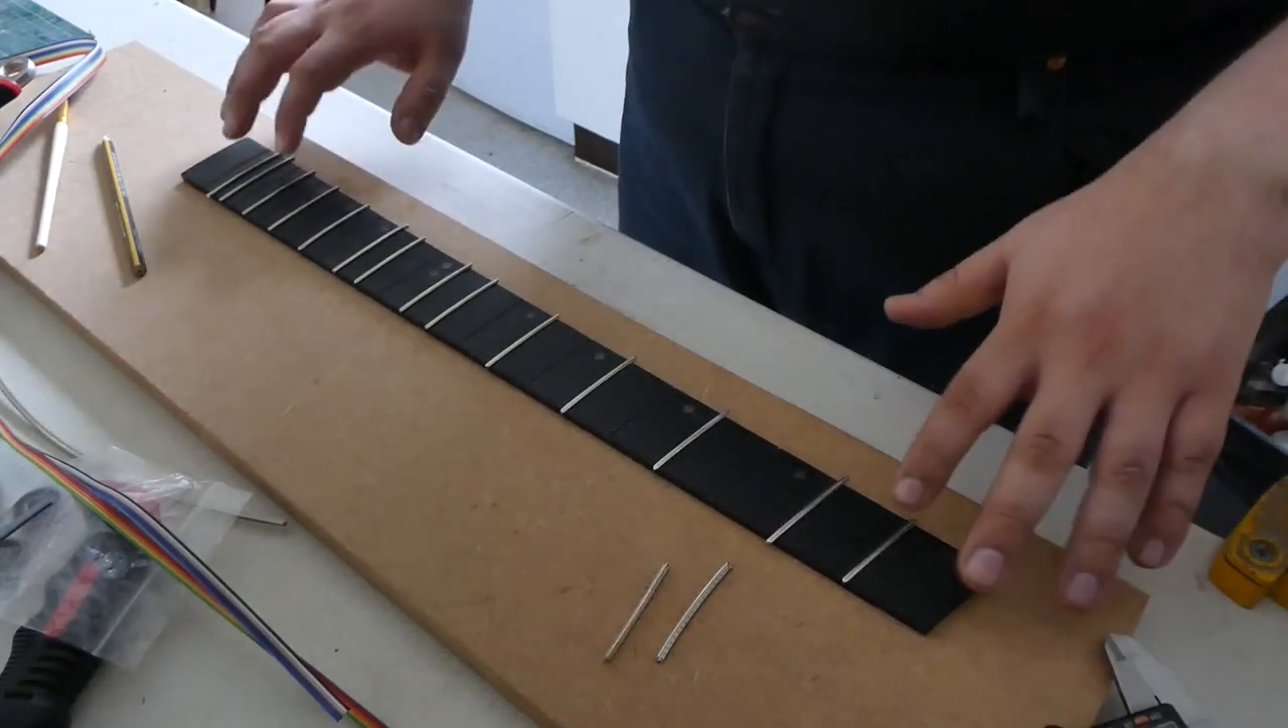I've got the non-LED frets hammered in.